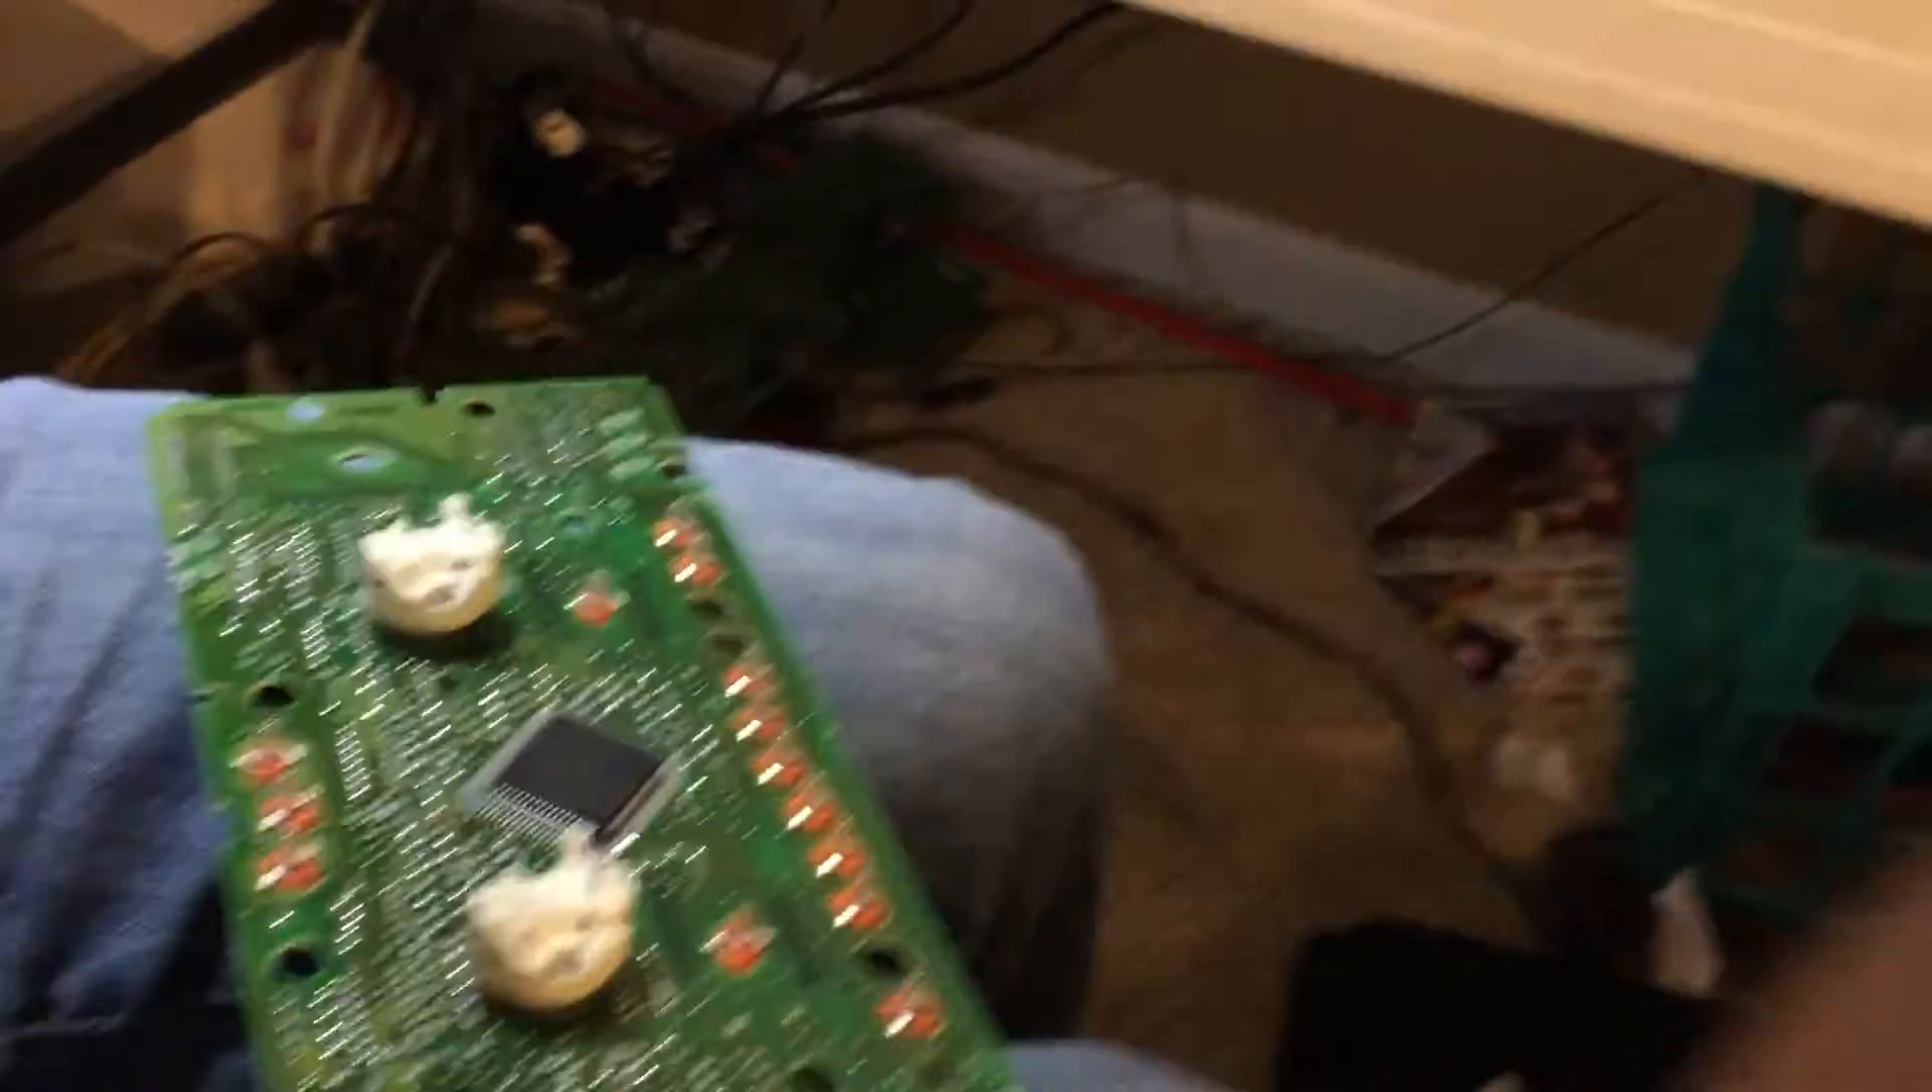Okay, so now we have the board free.